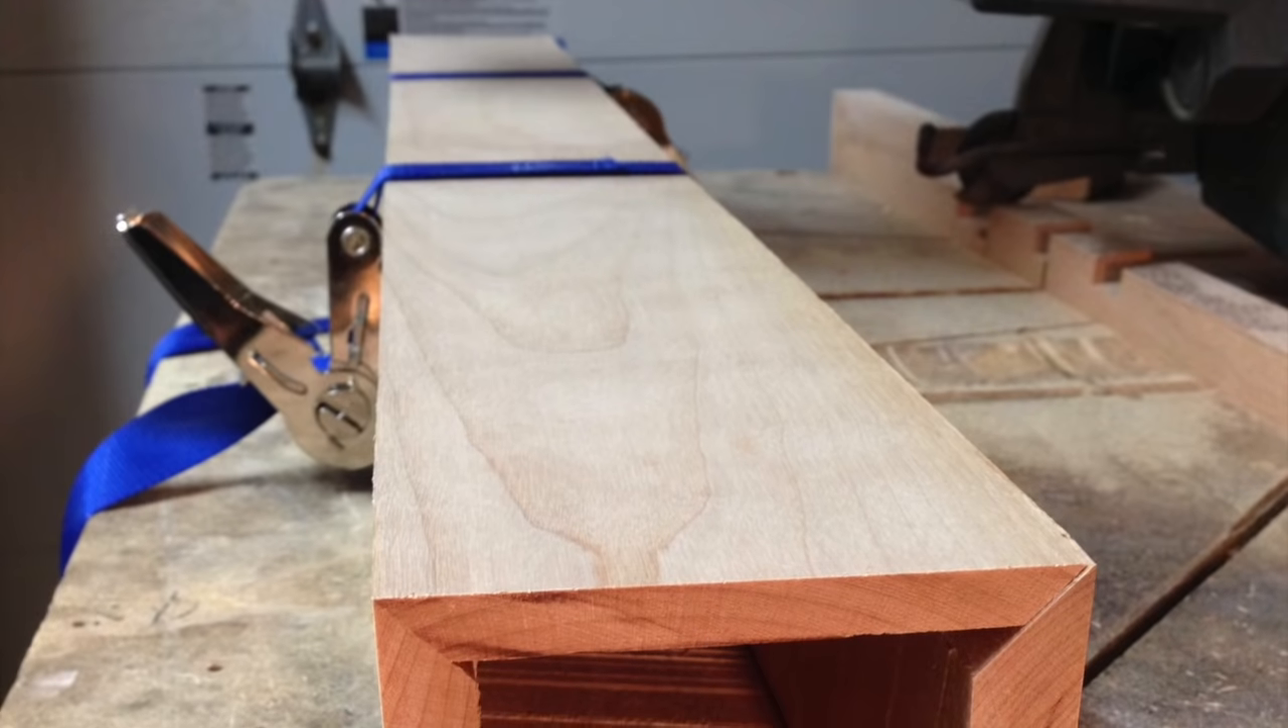And here's a full newel post, glued up and strap tight.